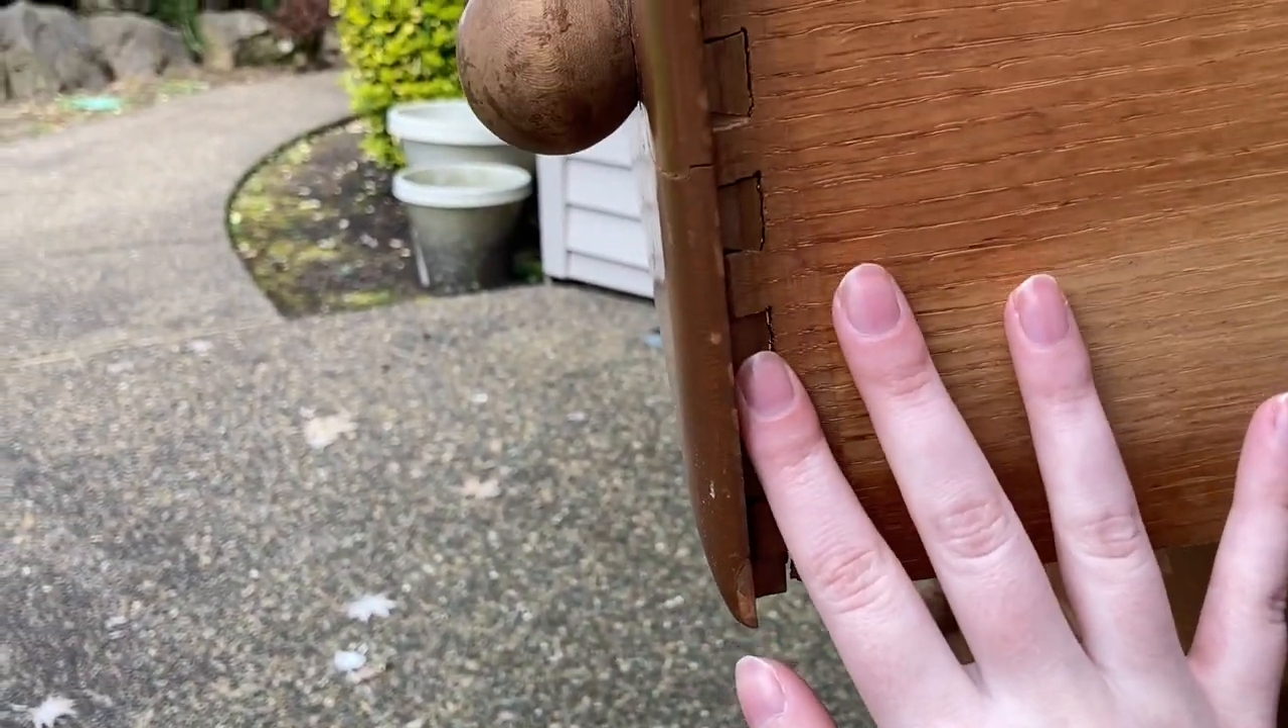And, the dovetails are starting to come apart. You can see we have gapping here.